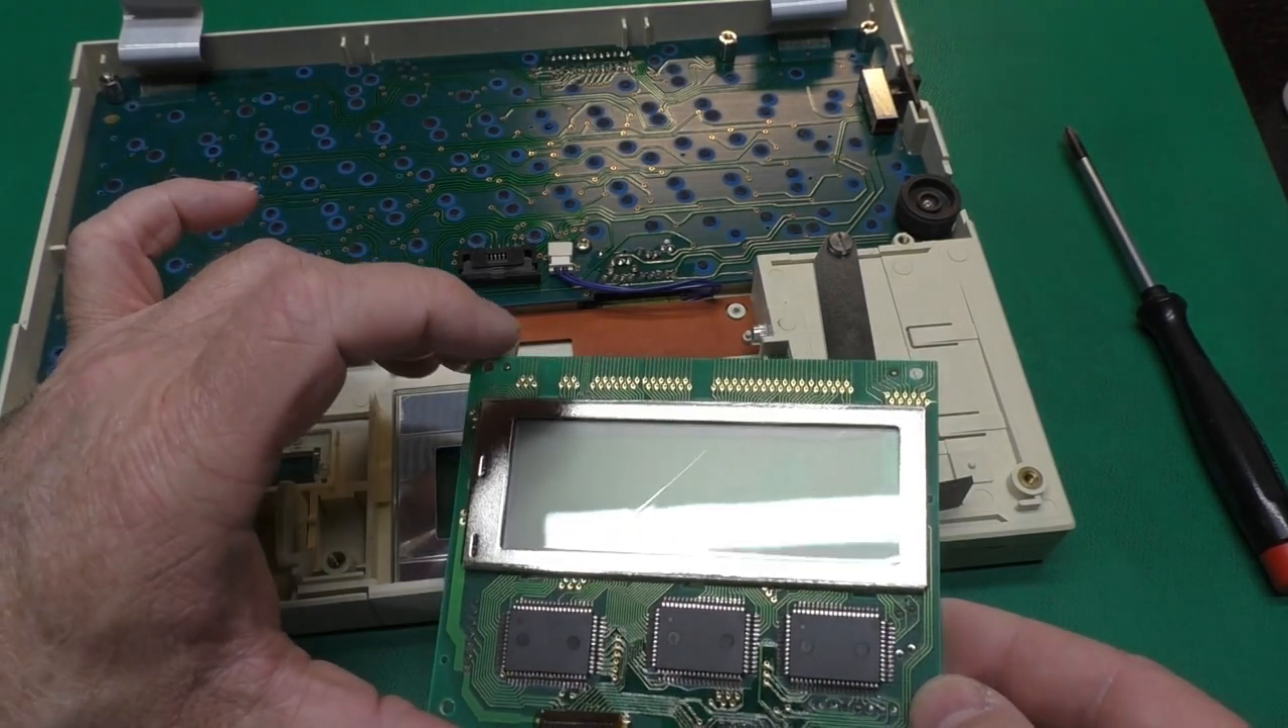Now we've got our LCD out.